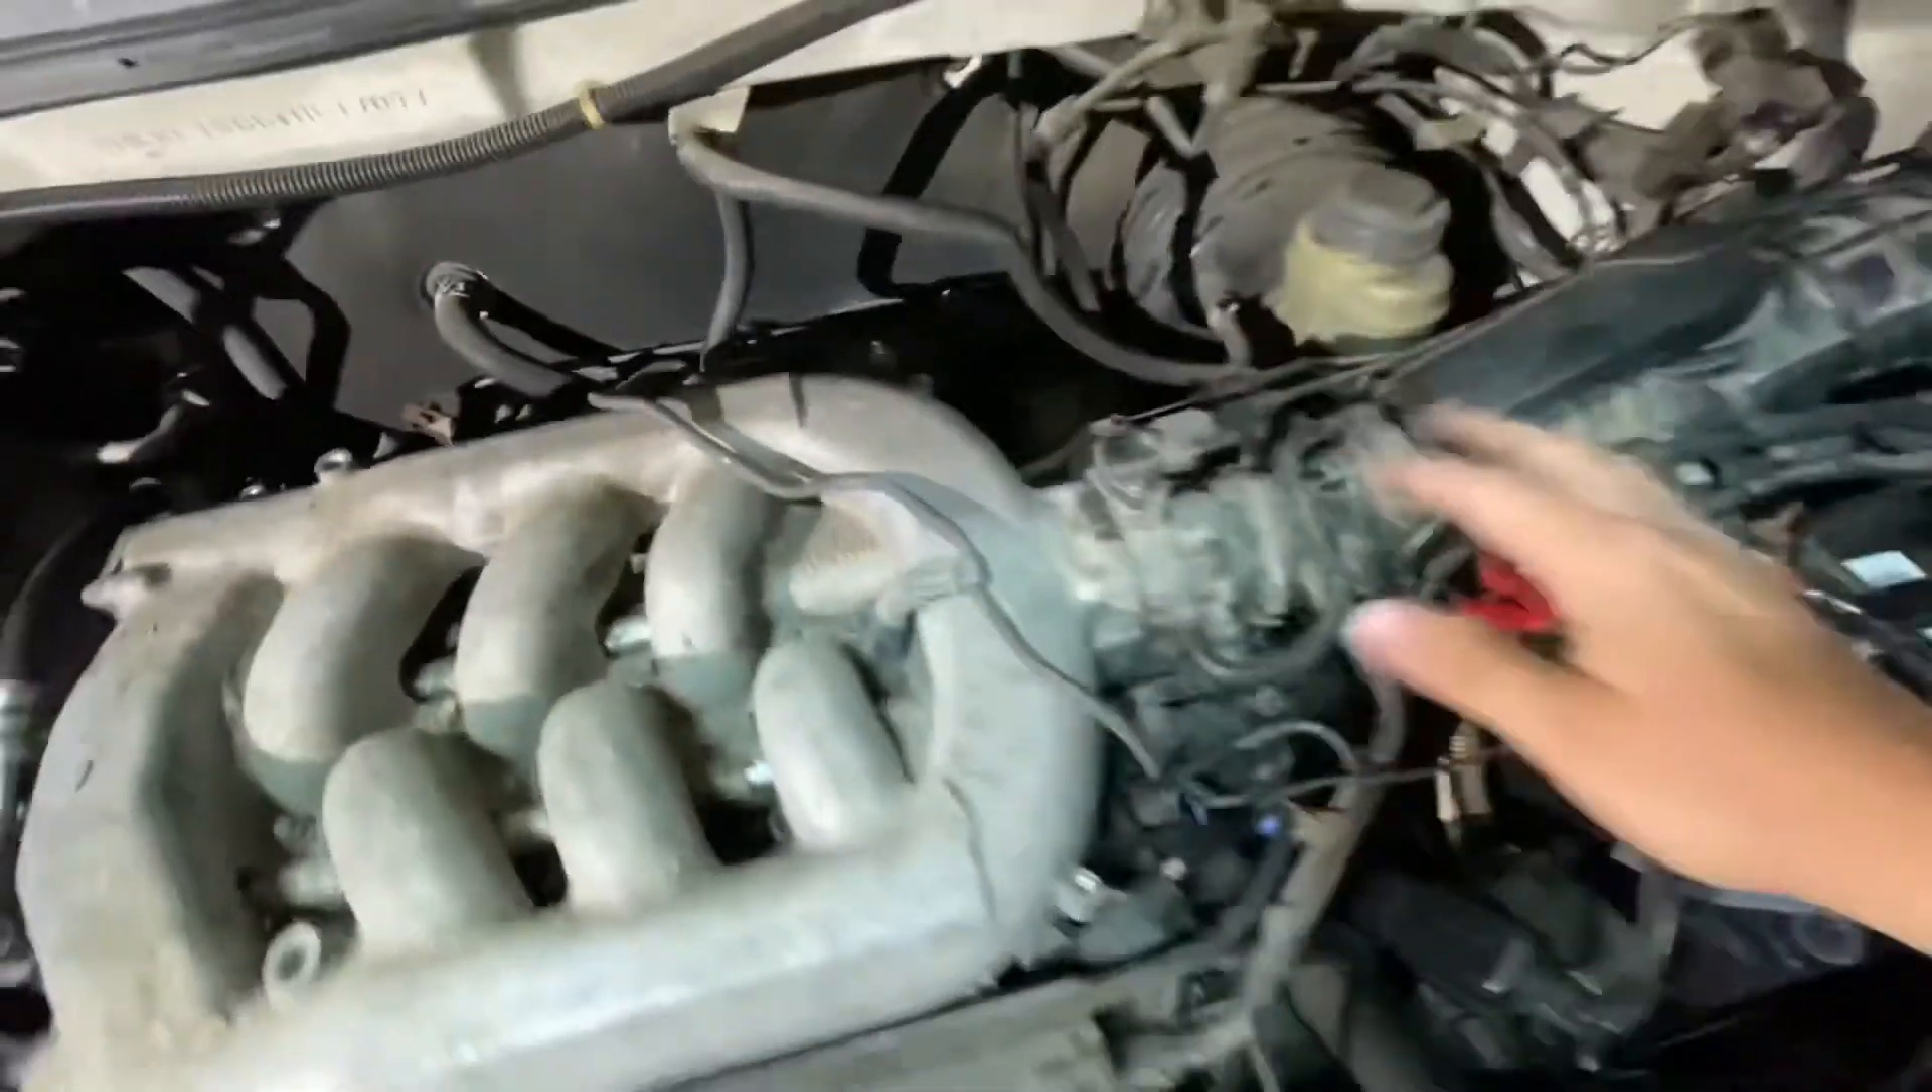Bueno ya hemos terminado De montar aquí El intake.